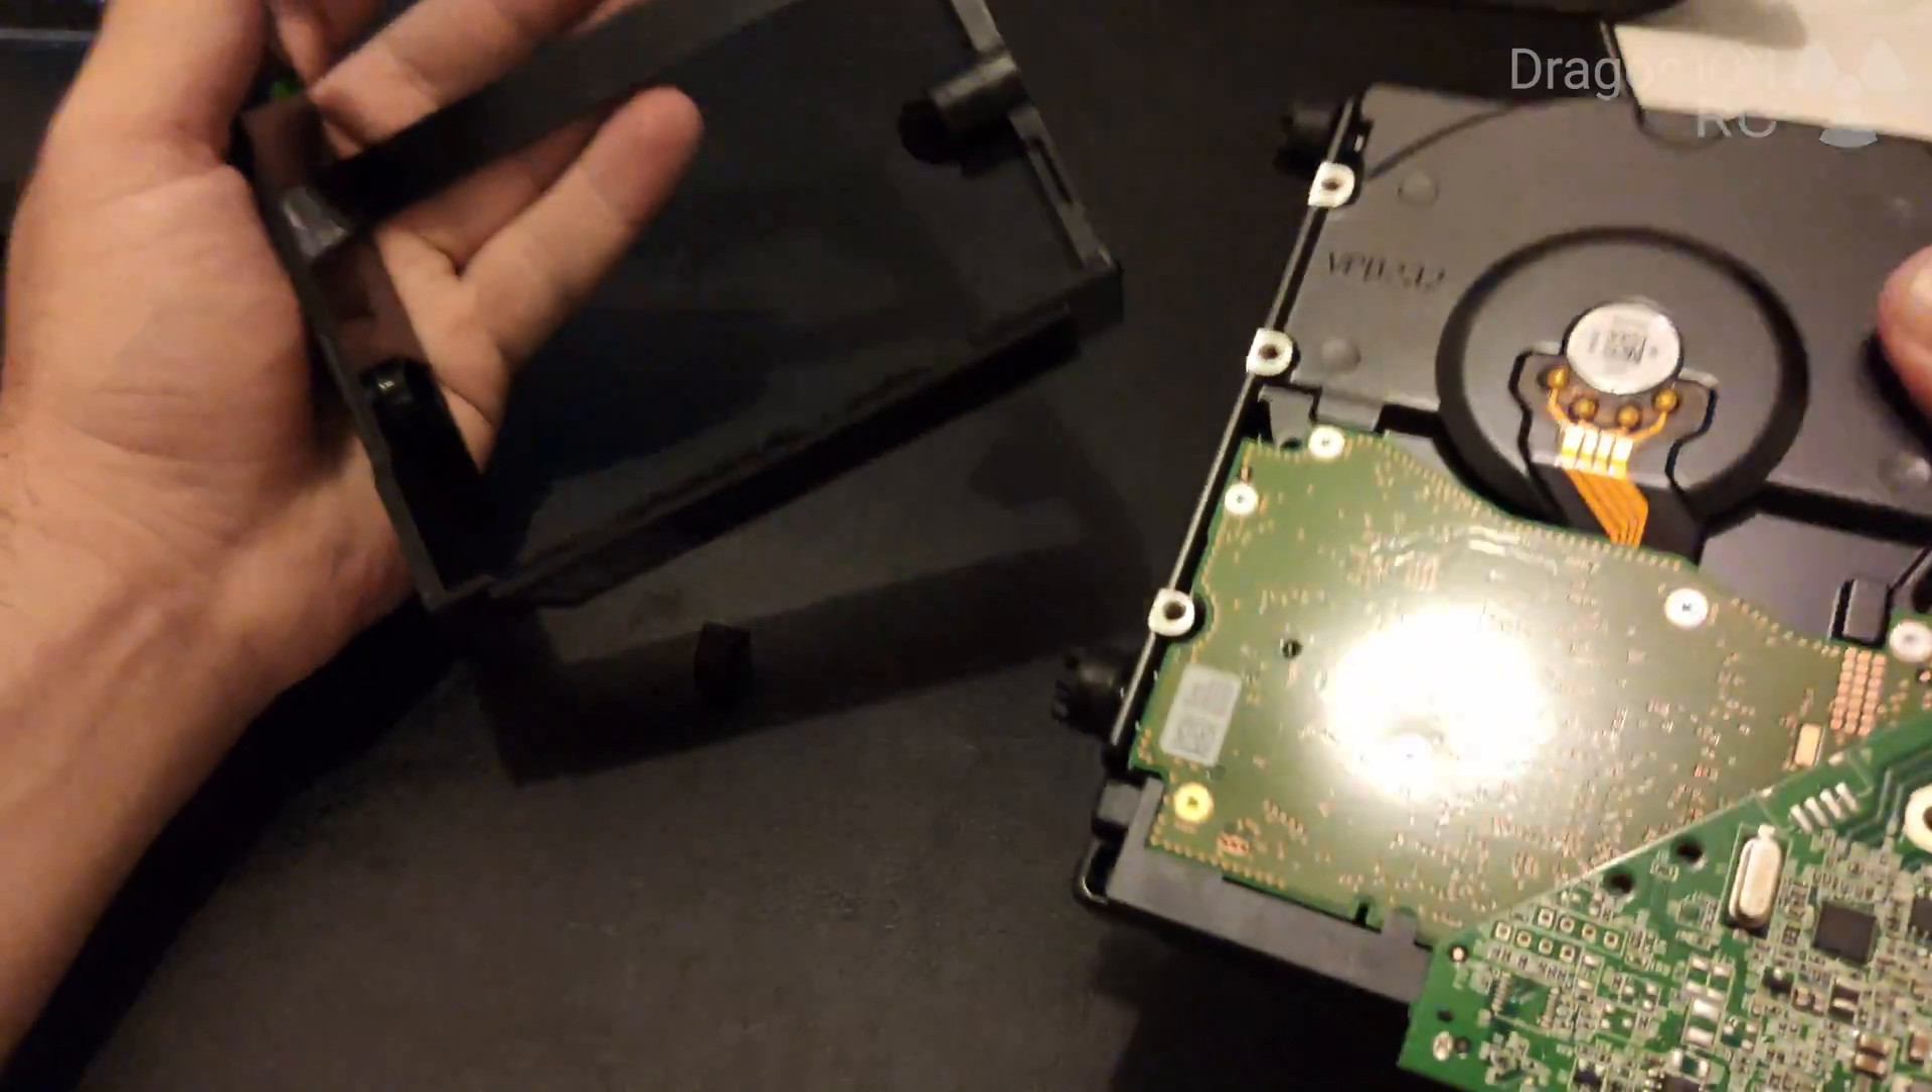So now the hard drive is out.